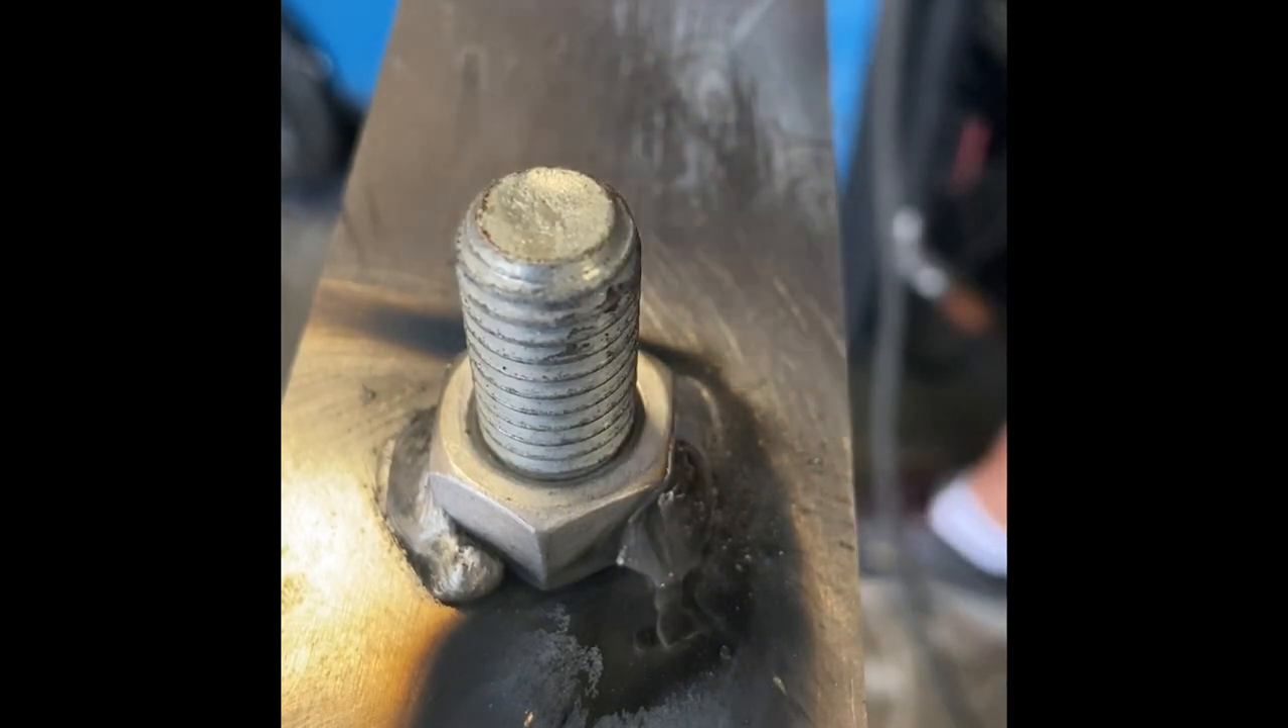I also put the bolt into there to act as a heat sink so that you don't wipe out the threads on that nut.